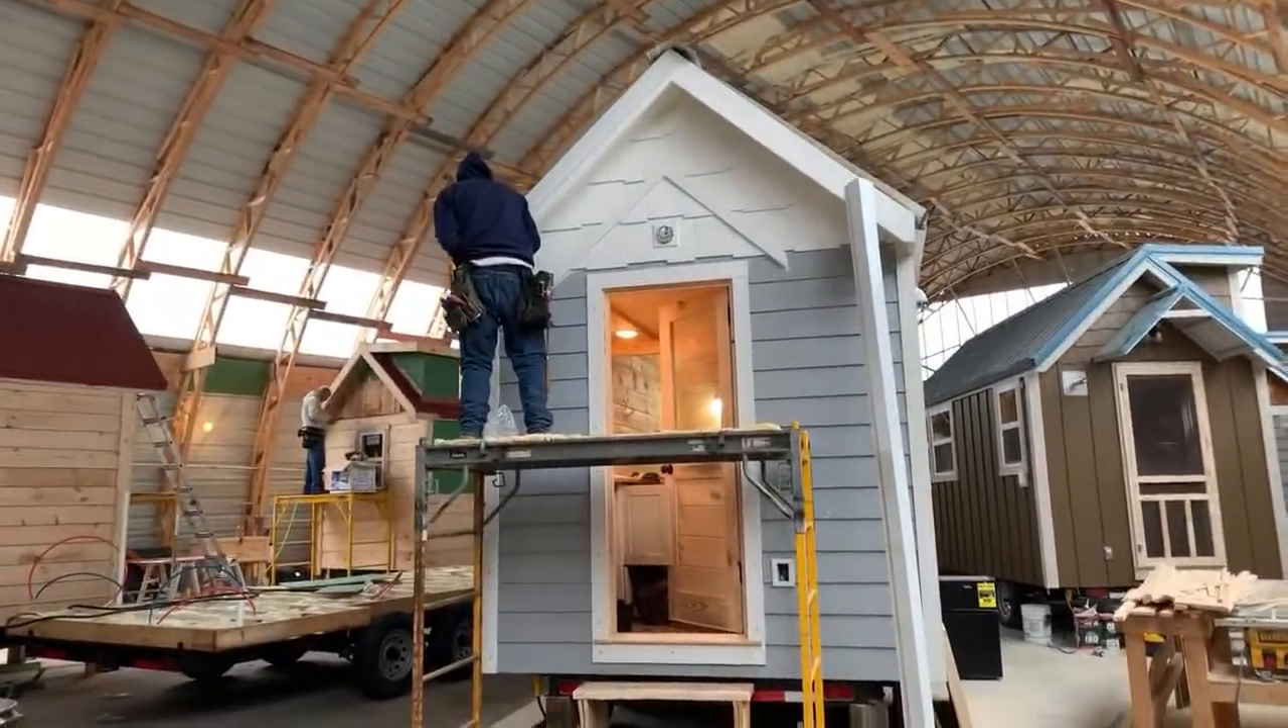It wasn't in a hurry, but we went in and we finished the siding. So Brad up here today has put all the siding up, the door up, the stoop up, the shake shingles on it.